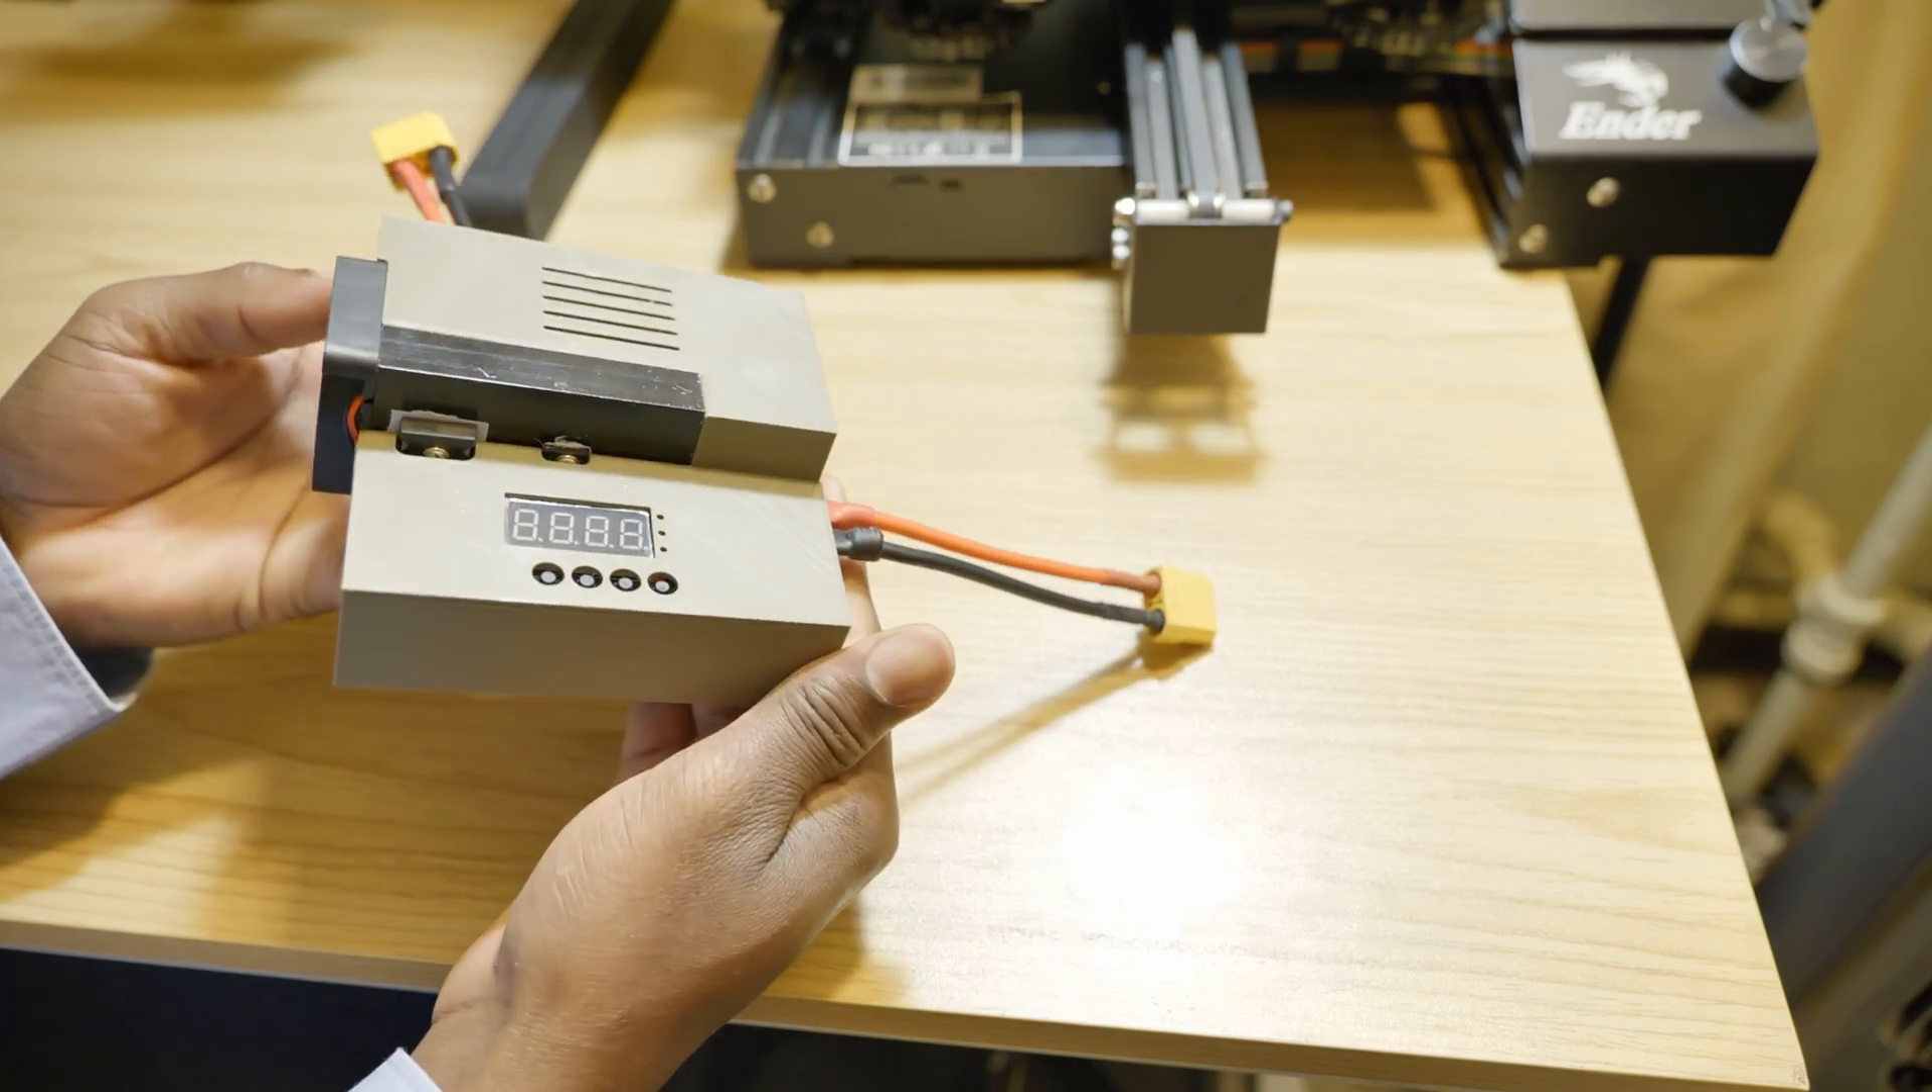The cutout for the screen and the buttons matches perfectly.